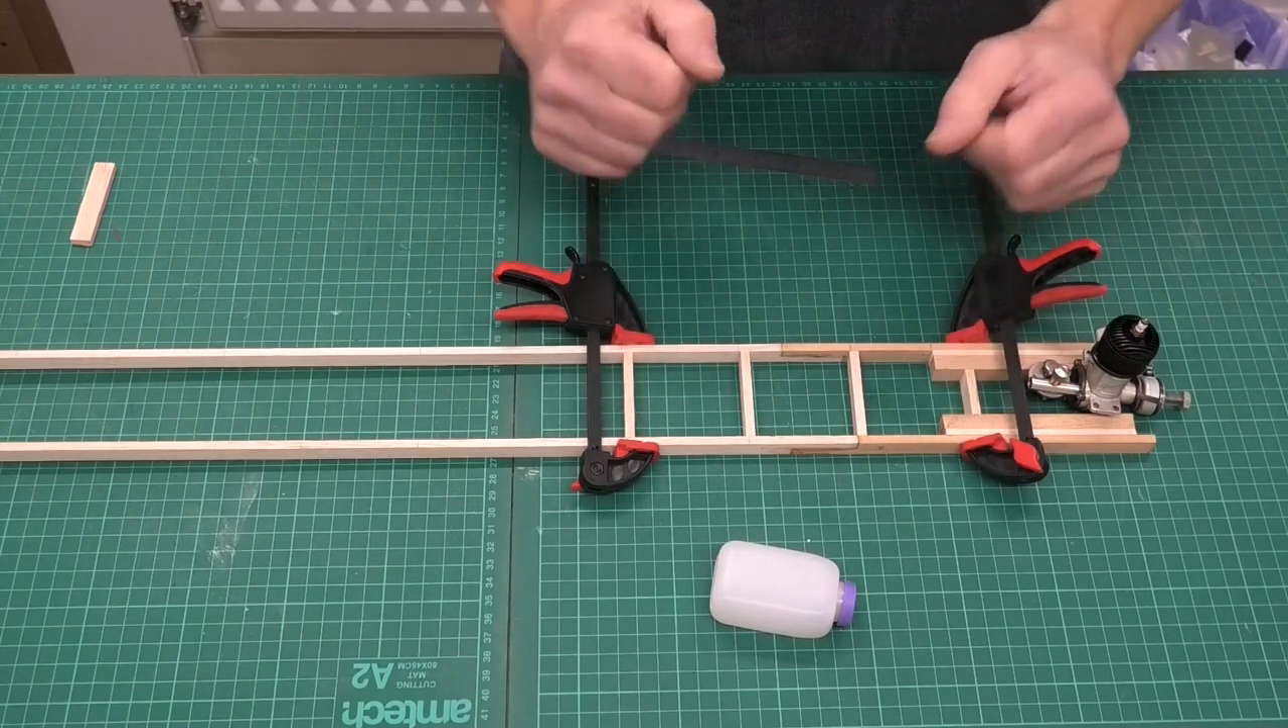I've got cross pieces in which form the central section of the fuselage cabin, these parallel sides.